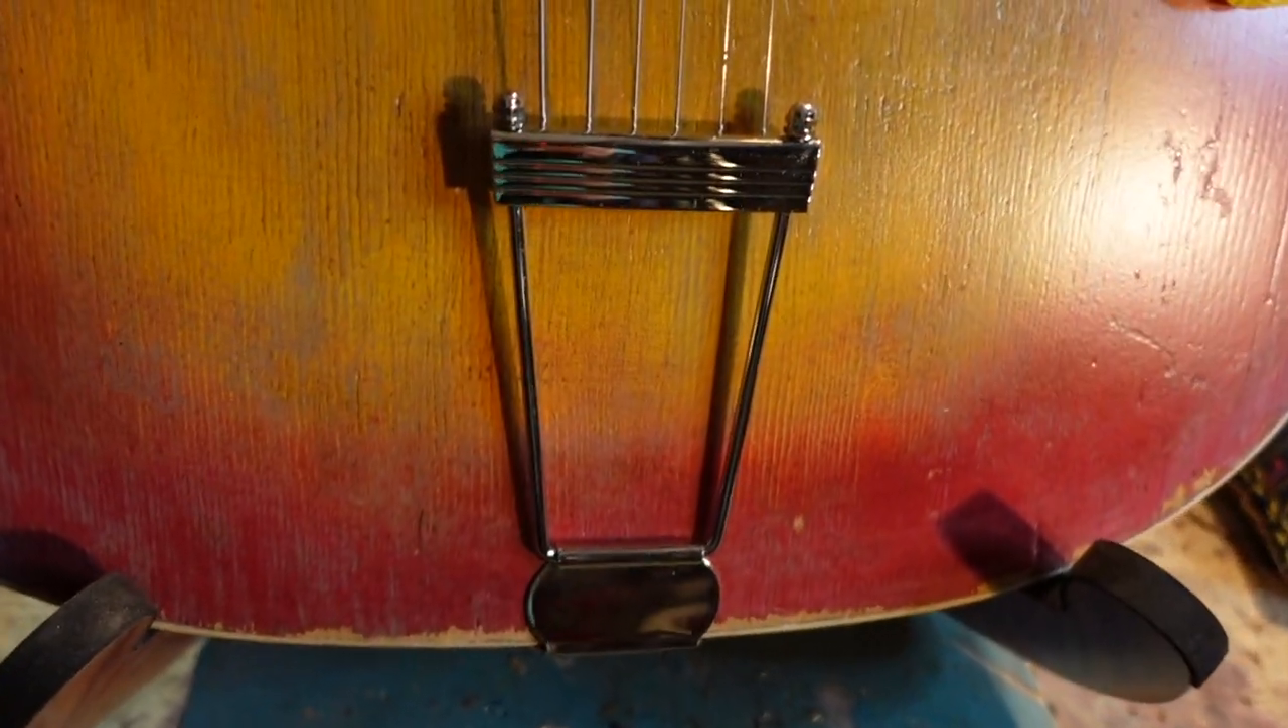And um we put the trapeze tailpiece on again.